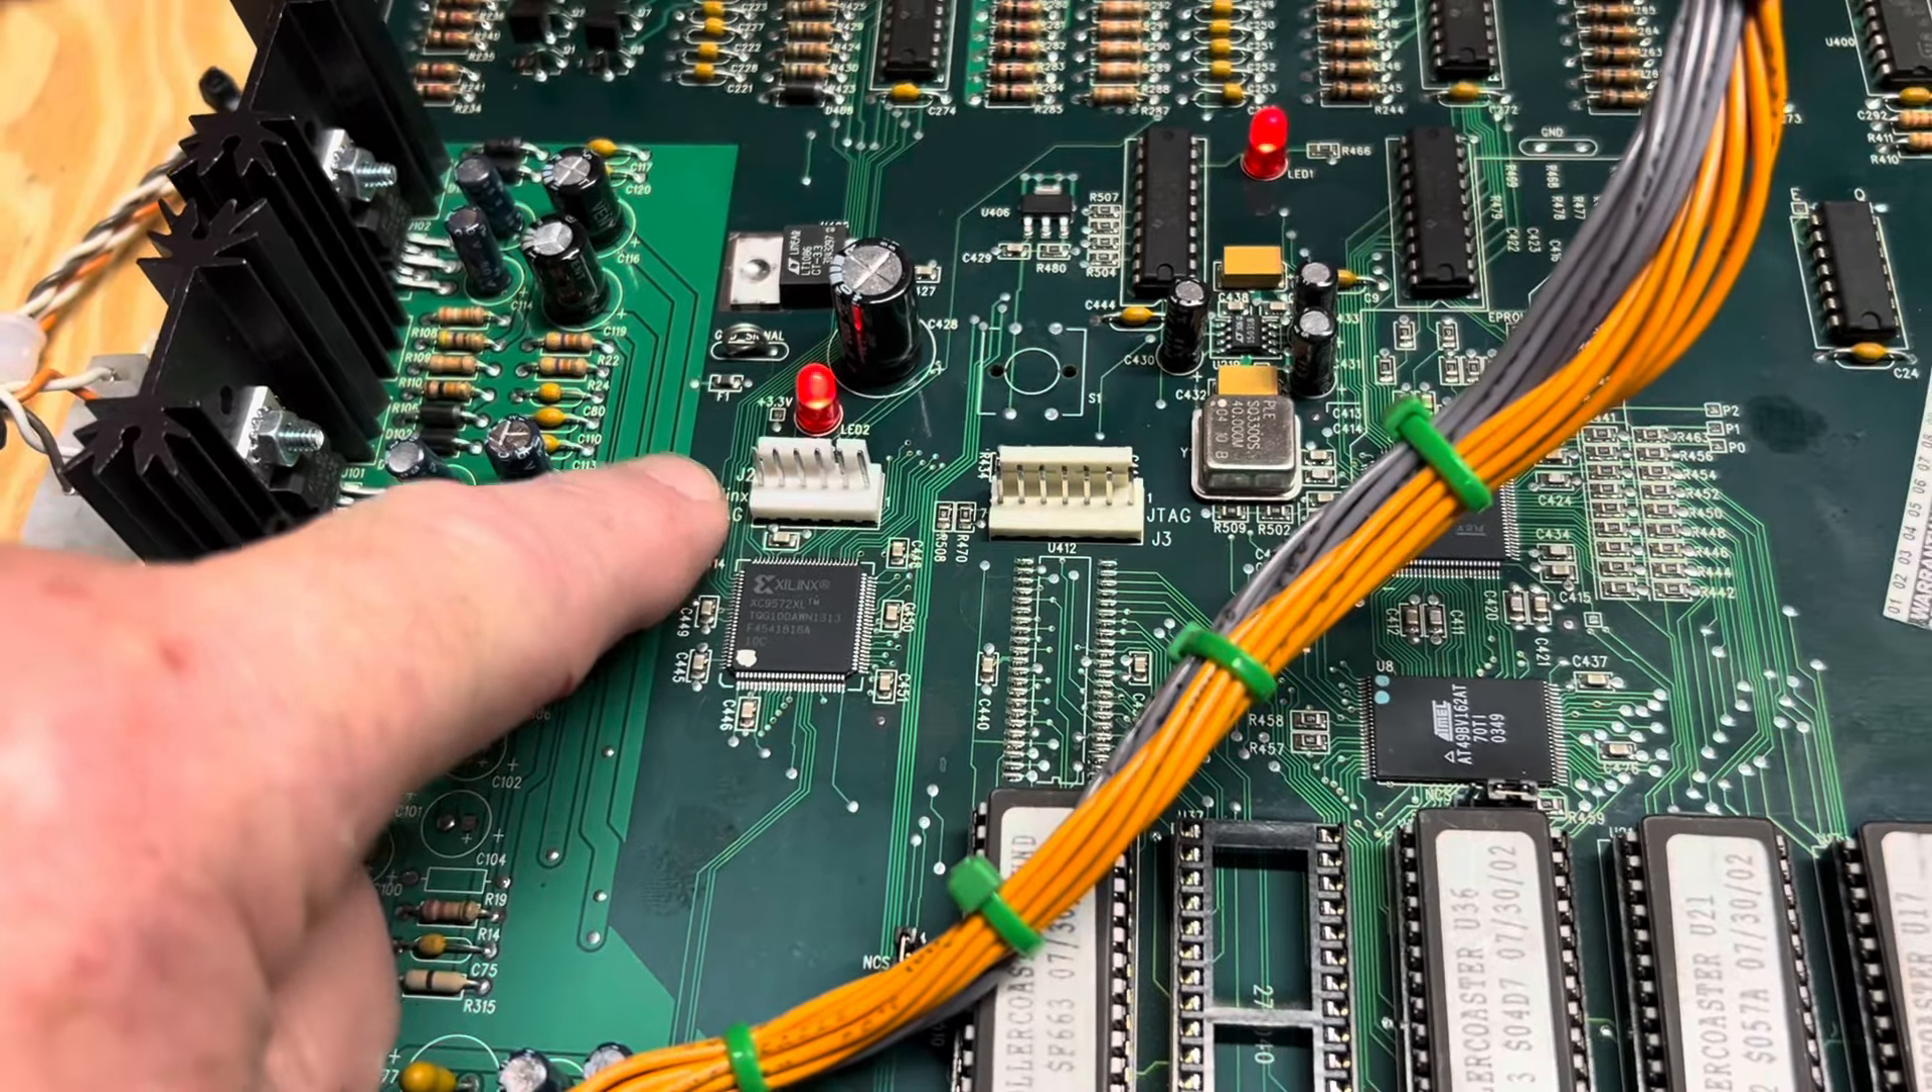And I have a JTAG port device, which I haven't connected yet or fiddled around with.